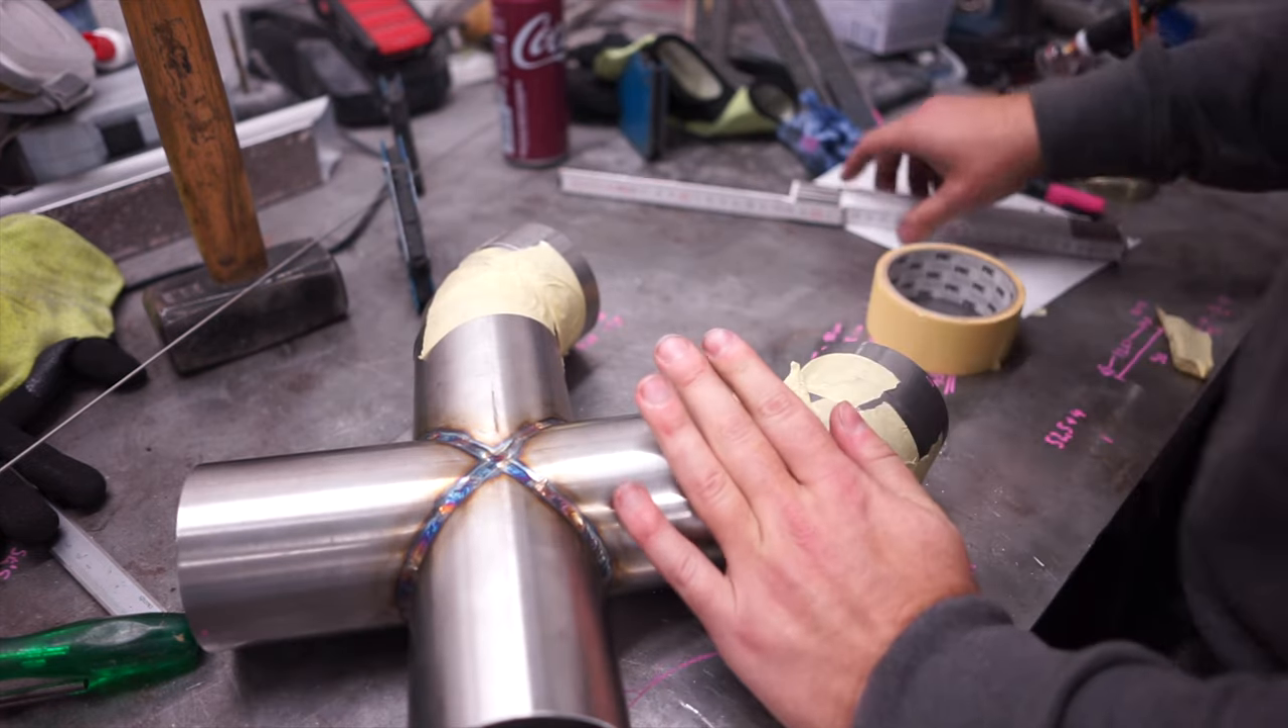After cutting everything to size i quickly taped up the 45s again to confirm everything was going to be in the right spot.